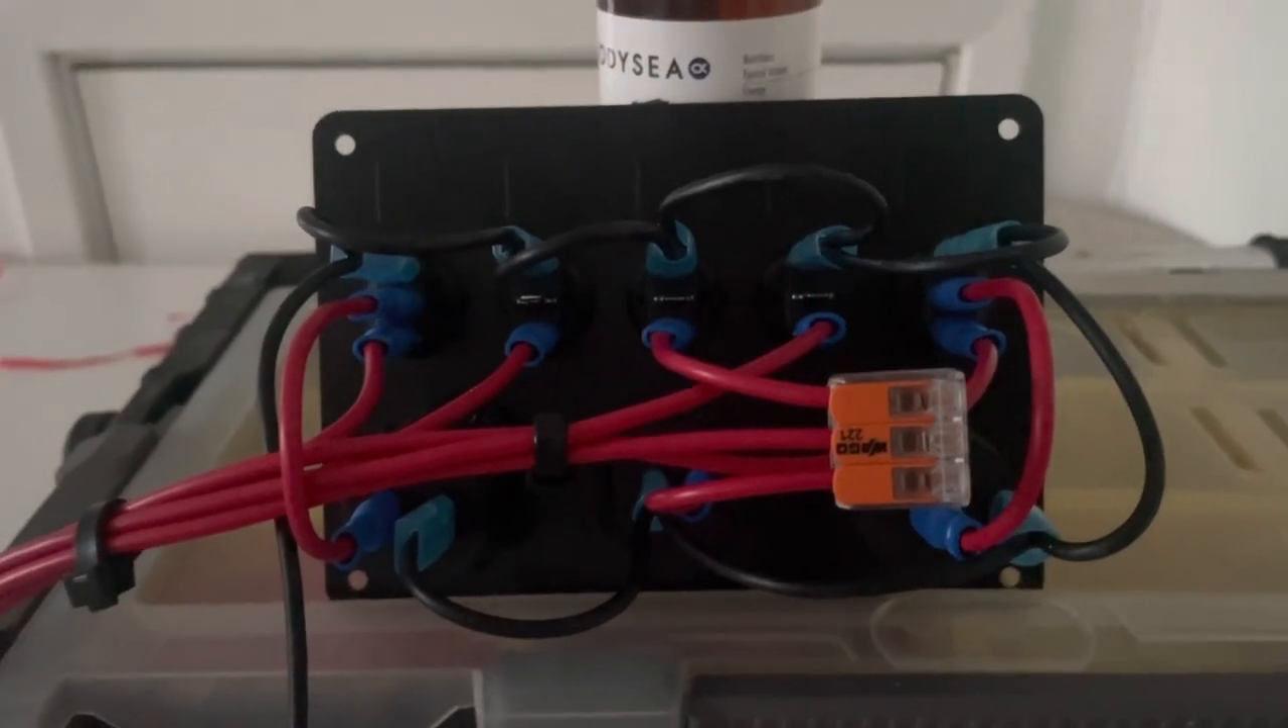Okay so i've now completed the rewire of my switch panel and i'll just quickly talk you through it.